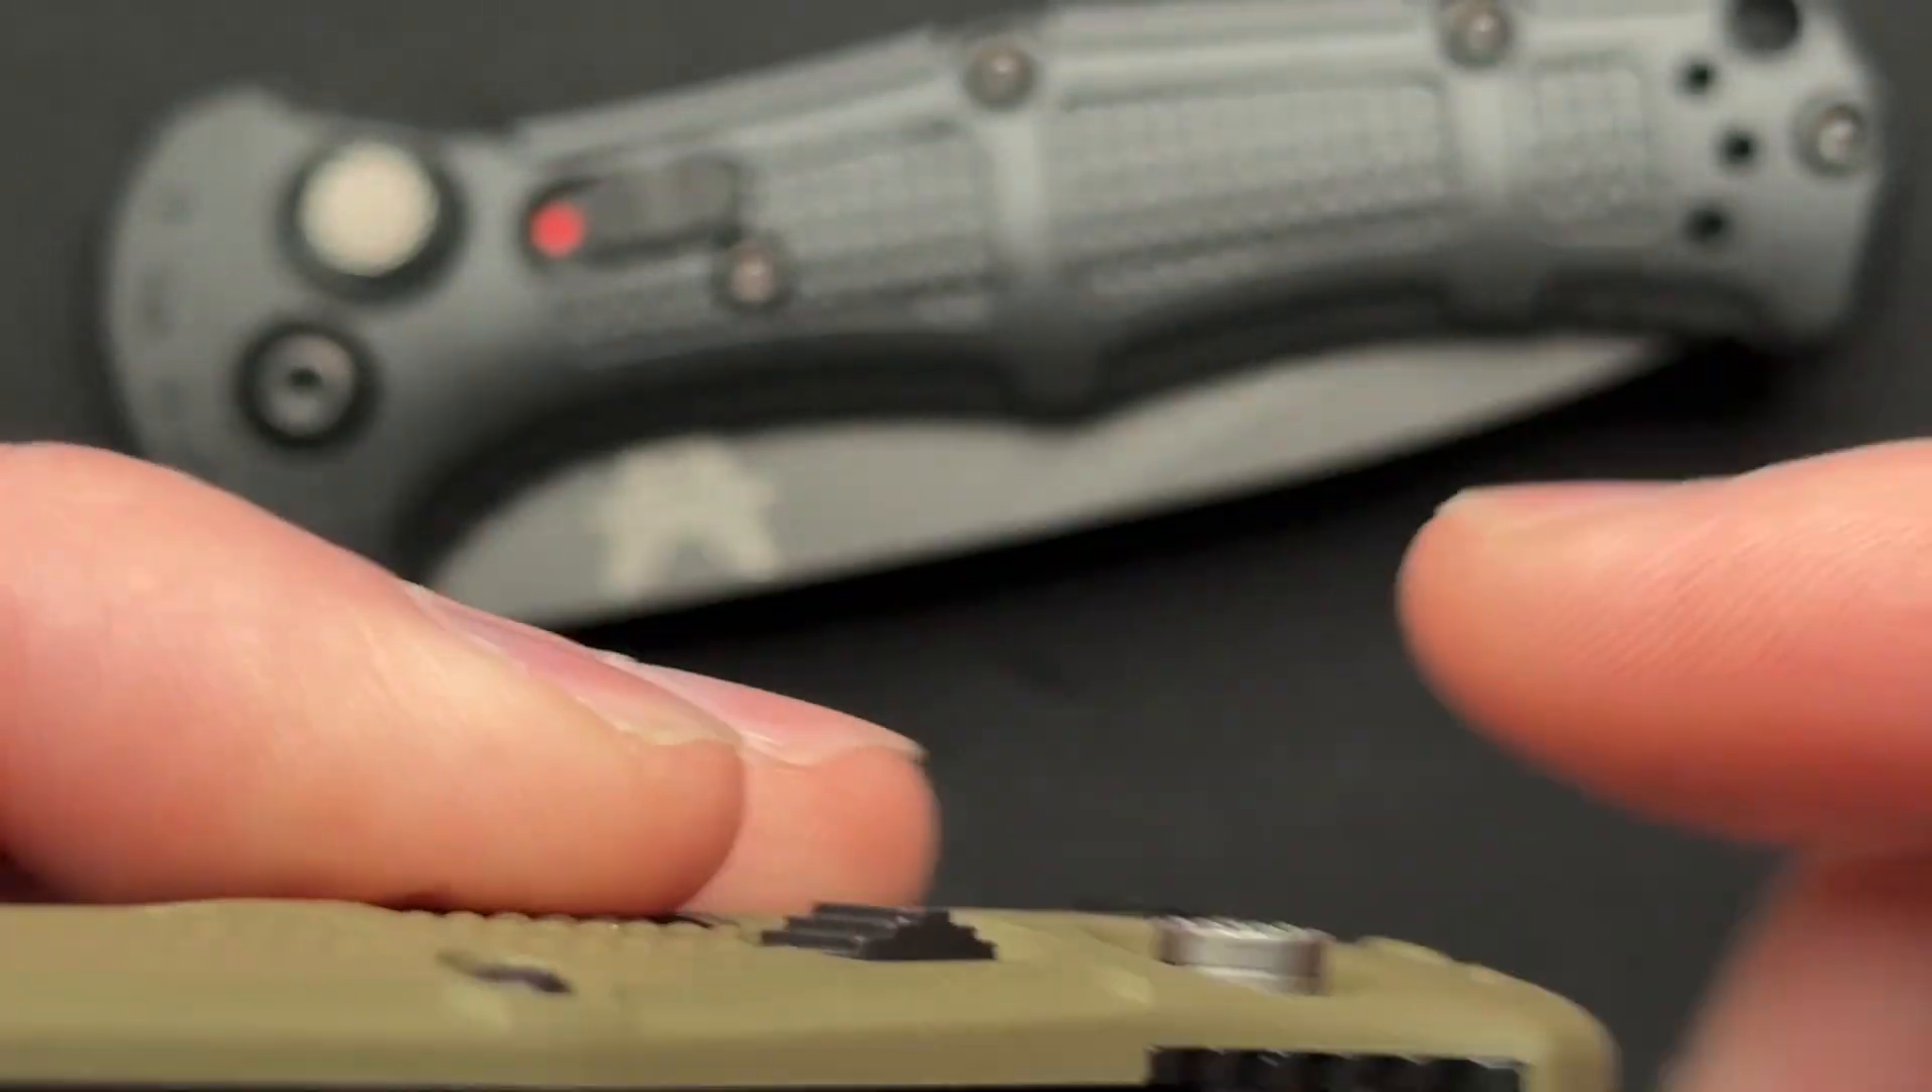If we look closely at it, the button is kind of protruding a little bit here, right?